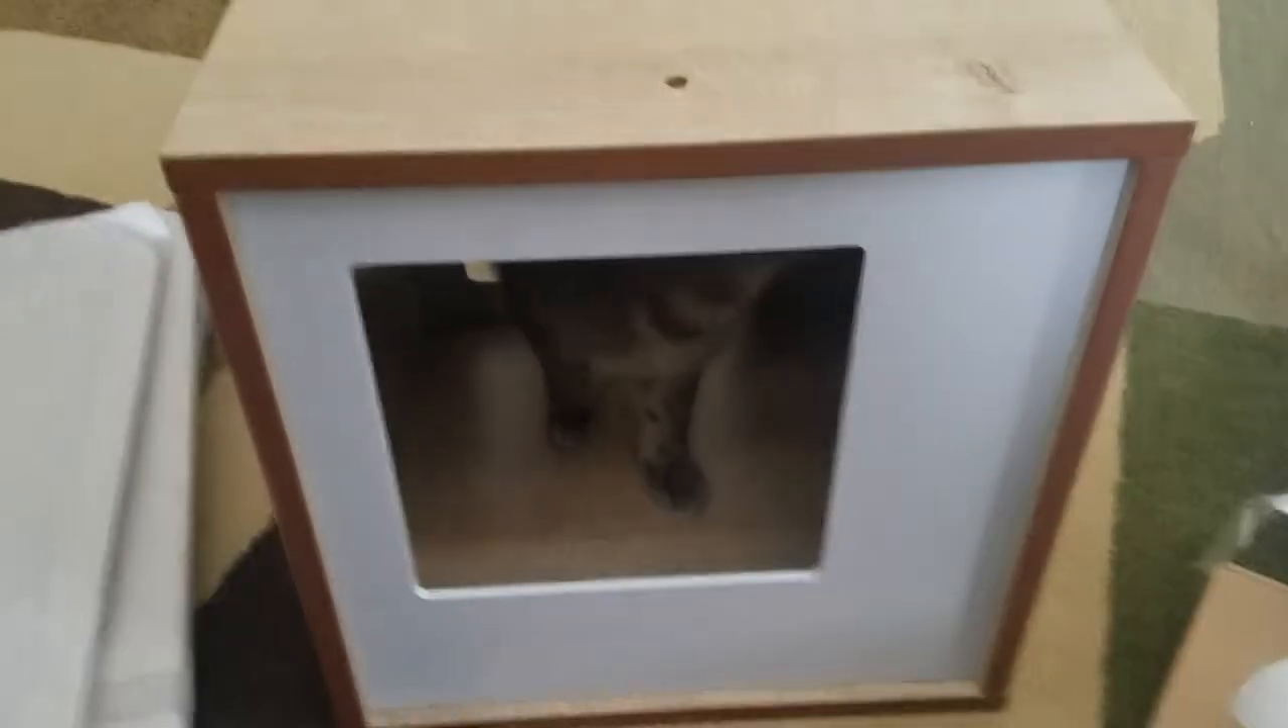I just got the cube put together.